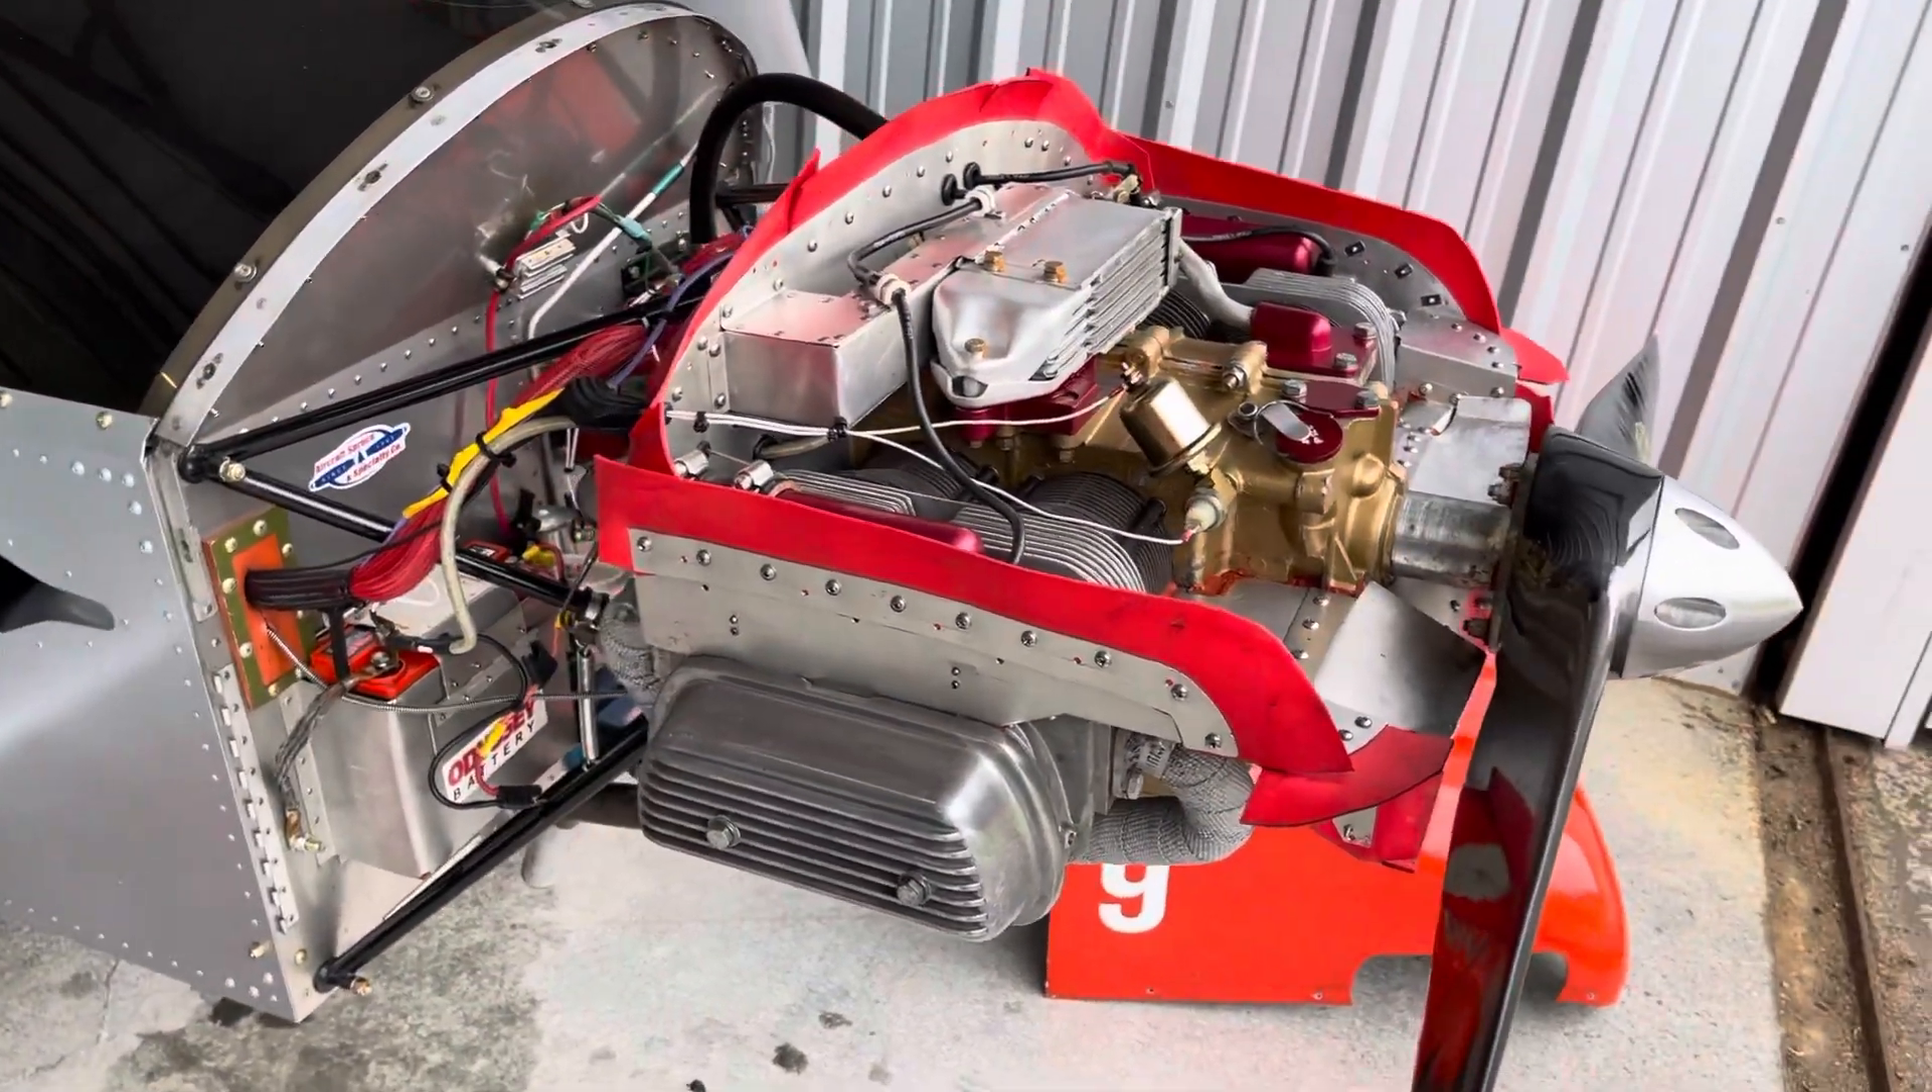All right, so we've got the cowling off here and it's a nice rainy day, so the perfect day to probably deal with some of the issues that we've talked about previously.